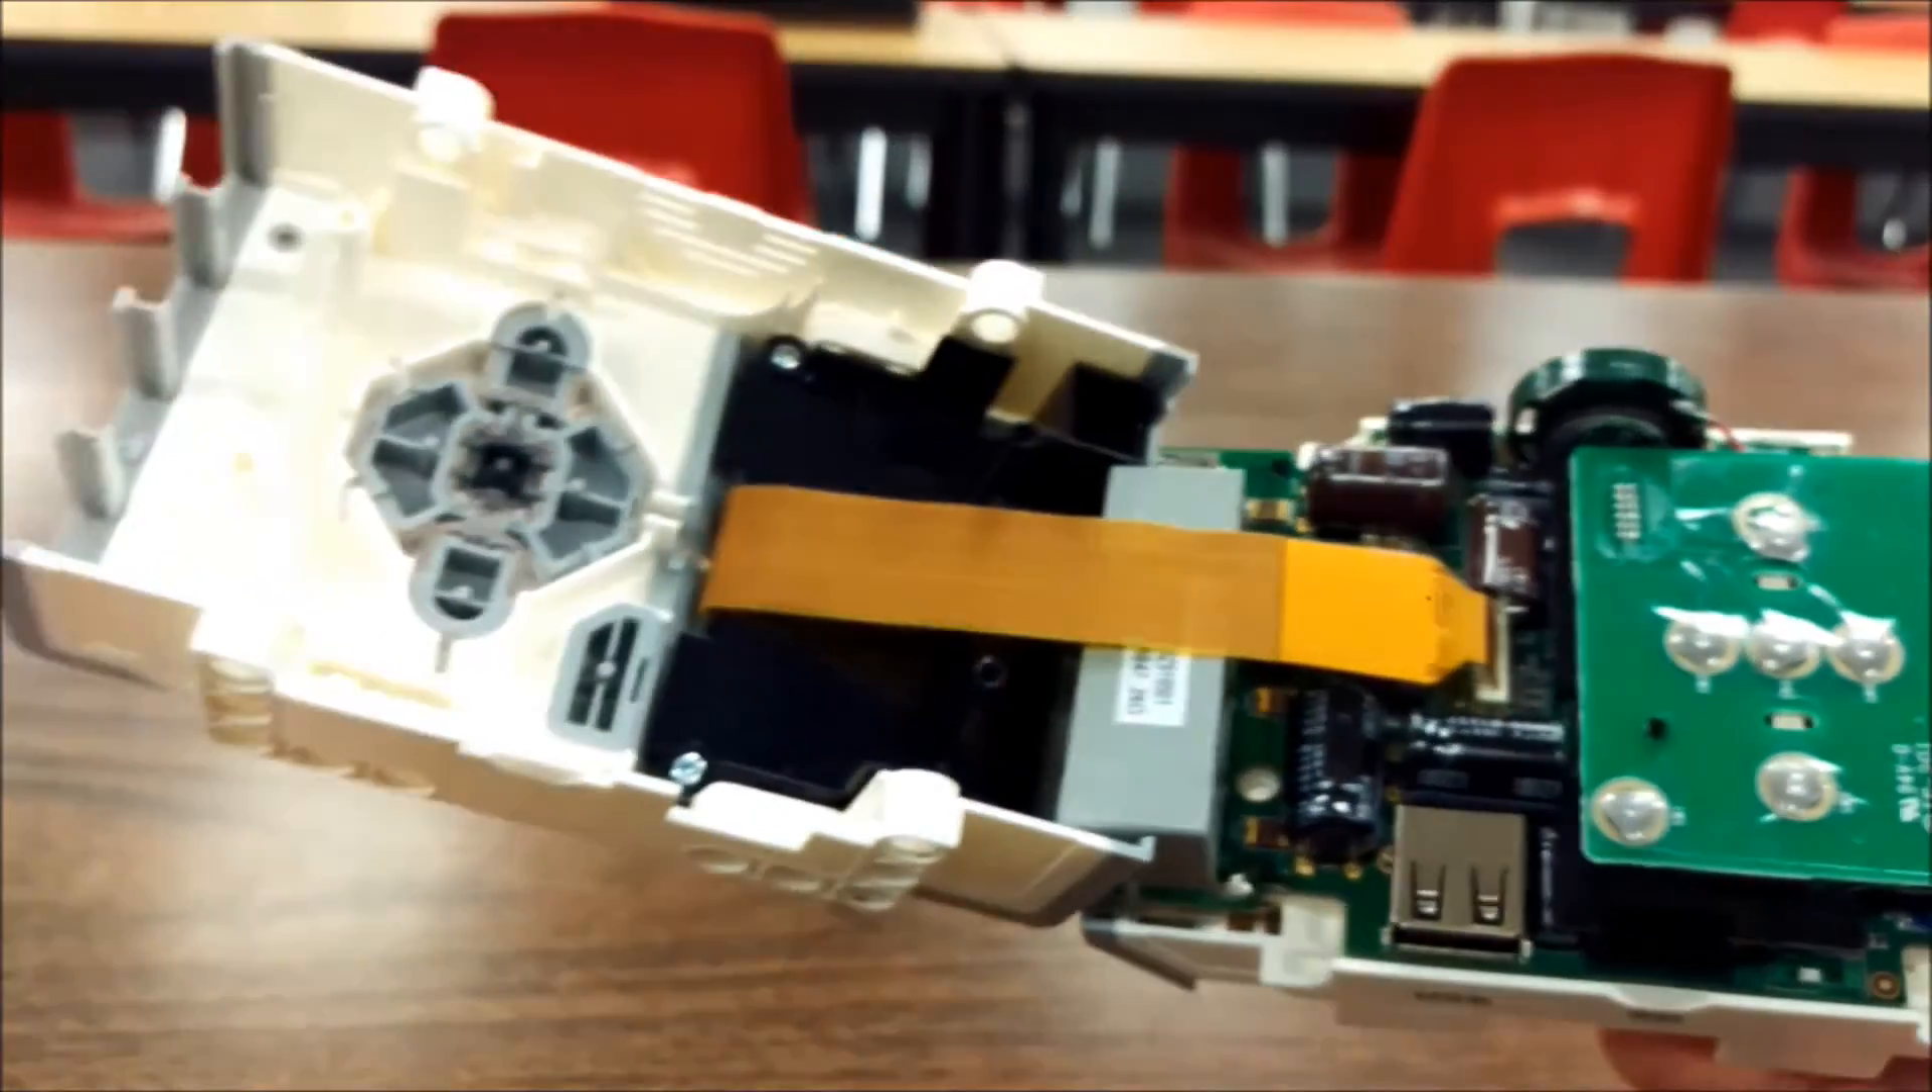Okay so I've opened up the EV3 brick here.